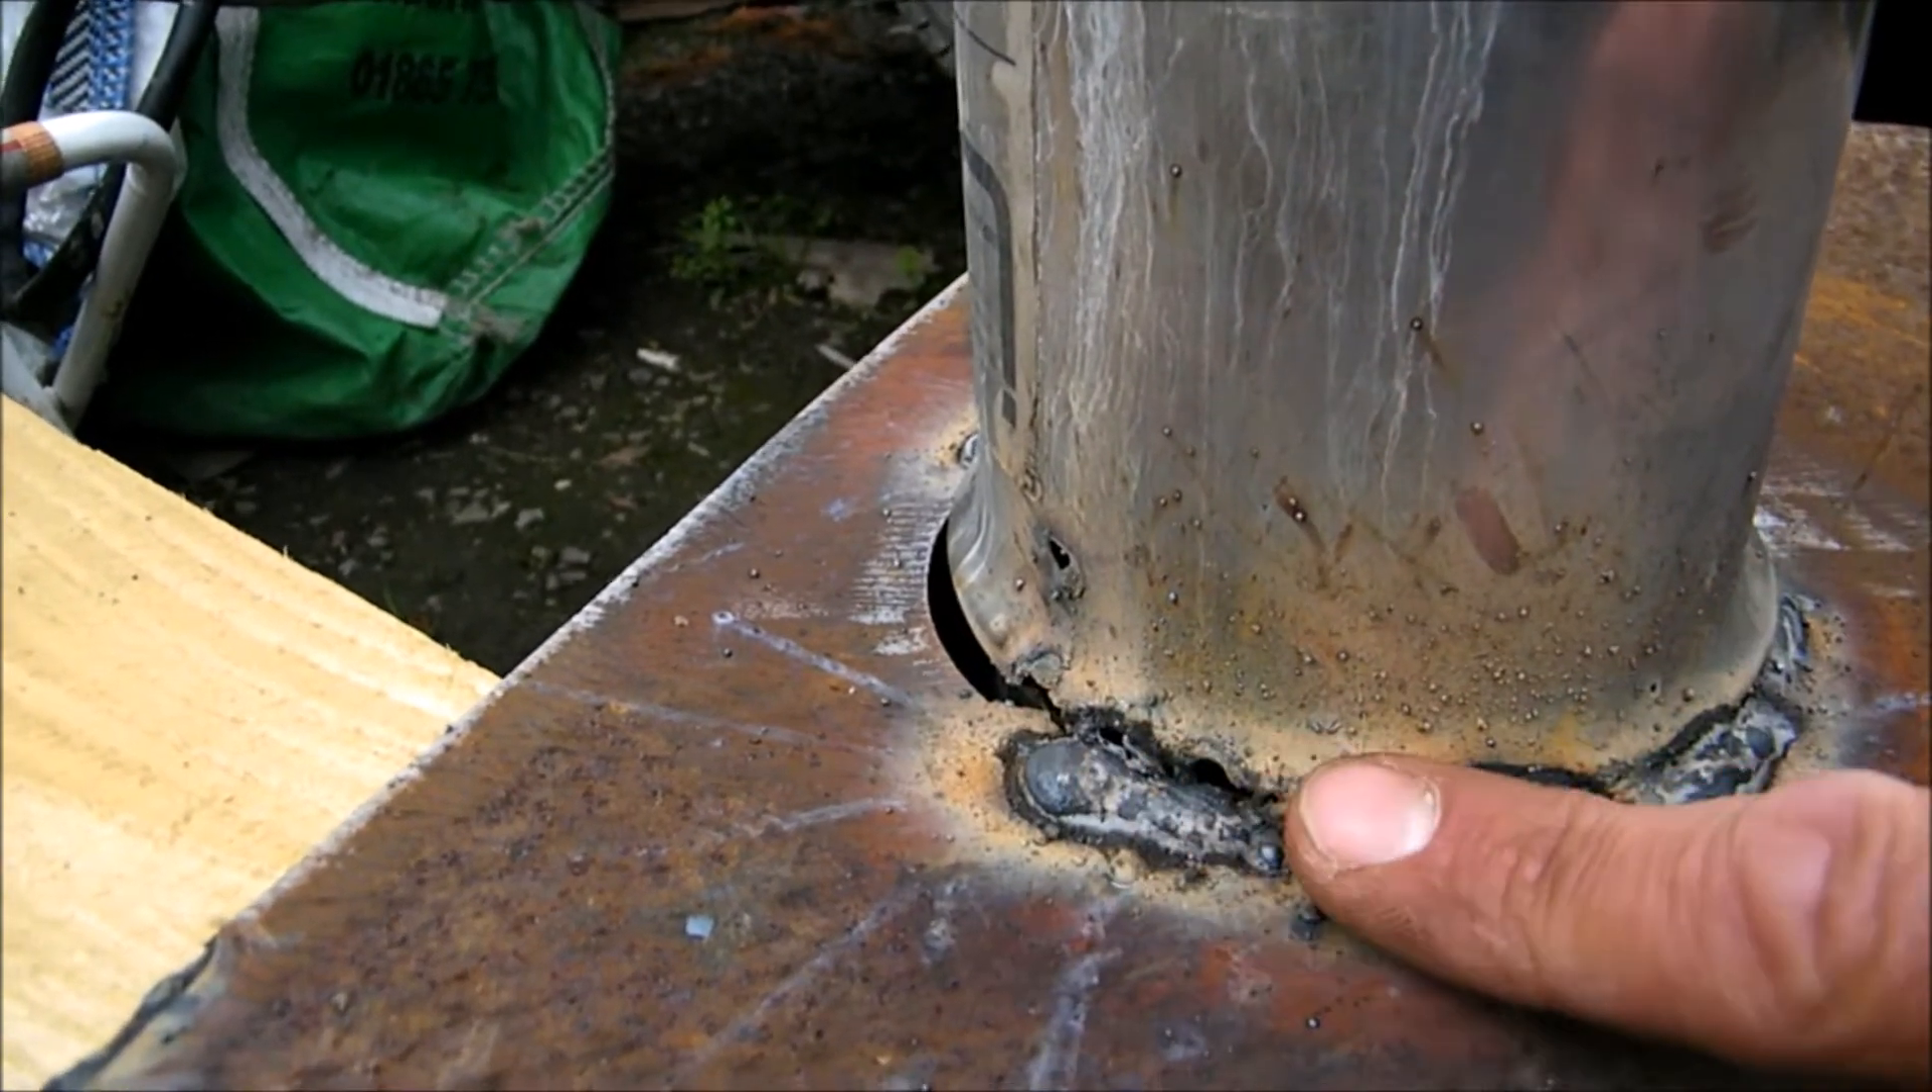The jigsaw wouldn't cut a diameter hole small enough to to make the pipe fit so there's a bit of a gap there.